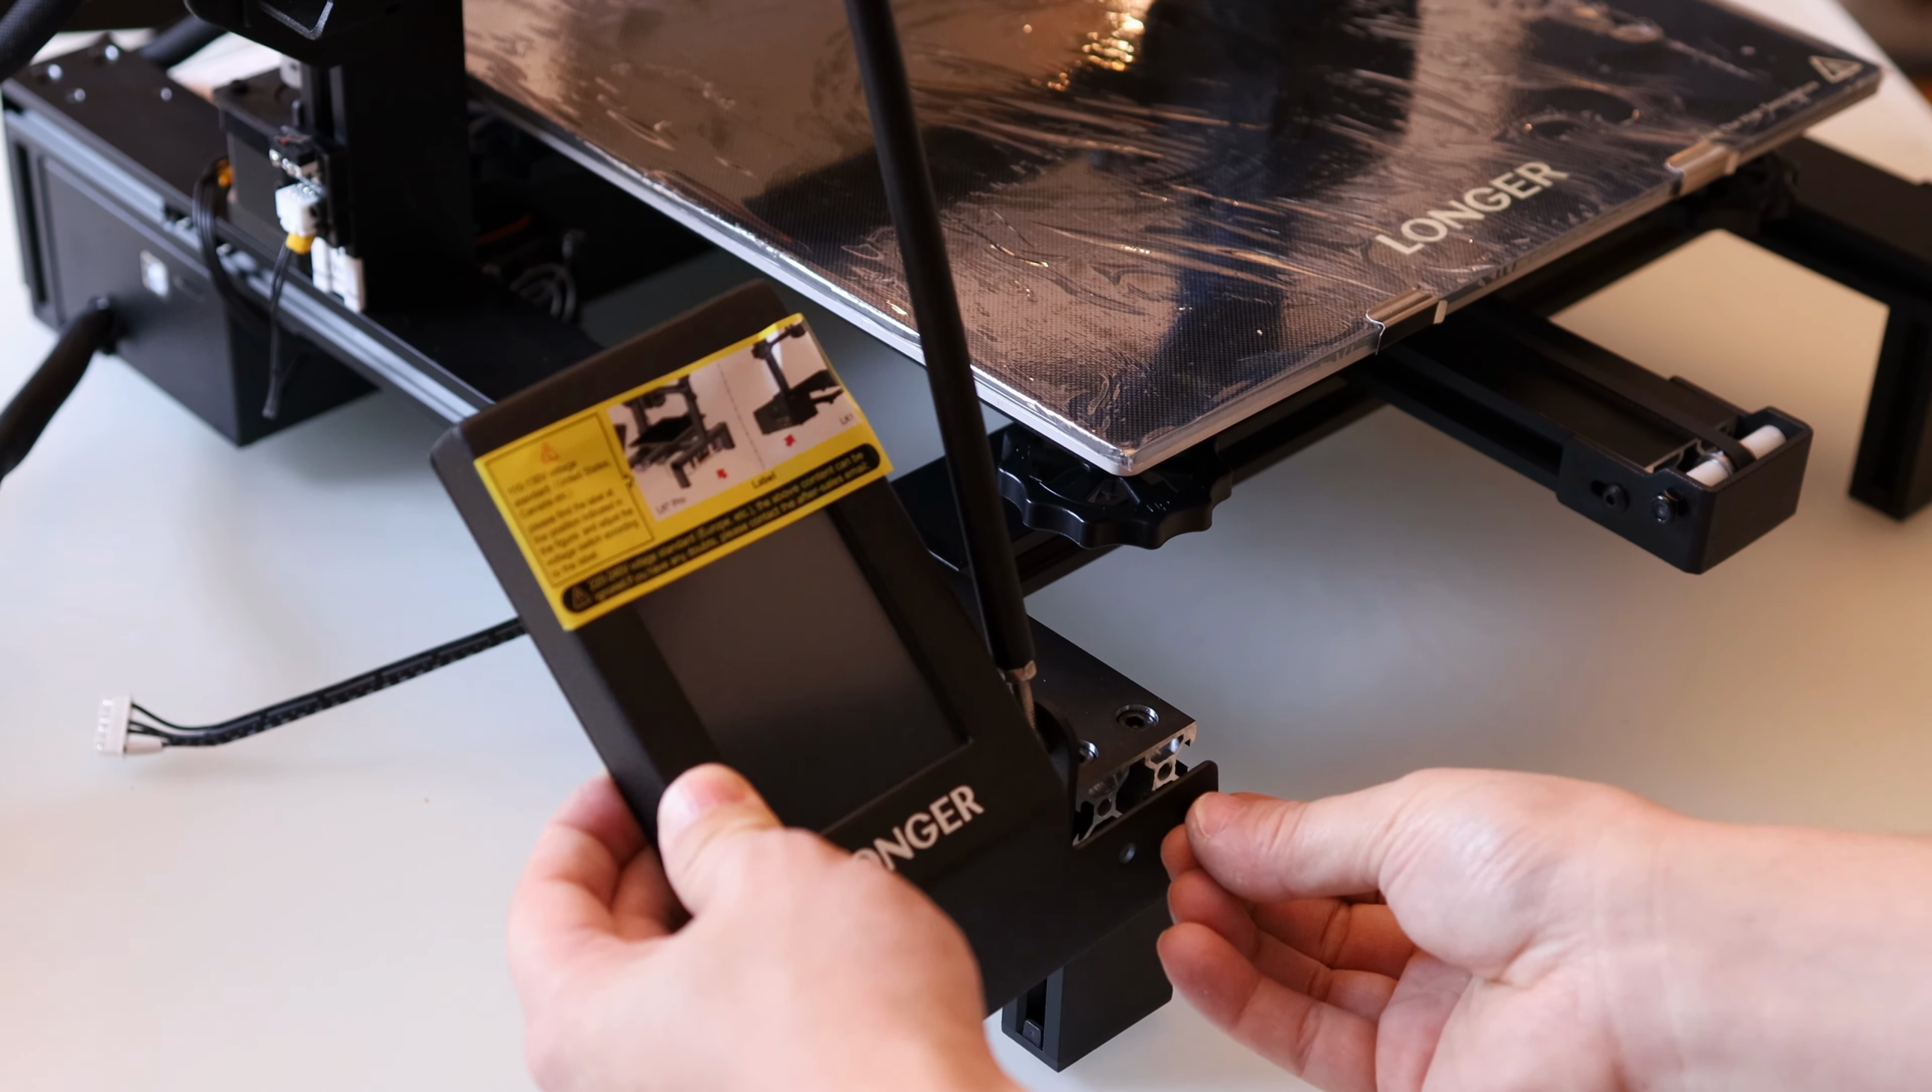The last piece I need to install is this touchscreen interface.